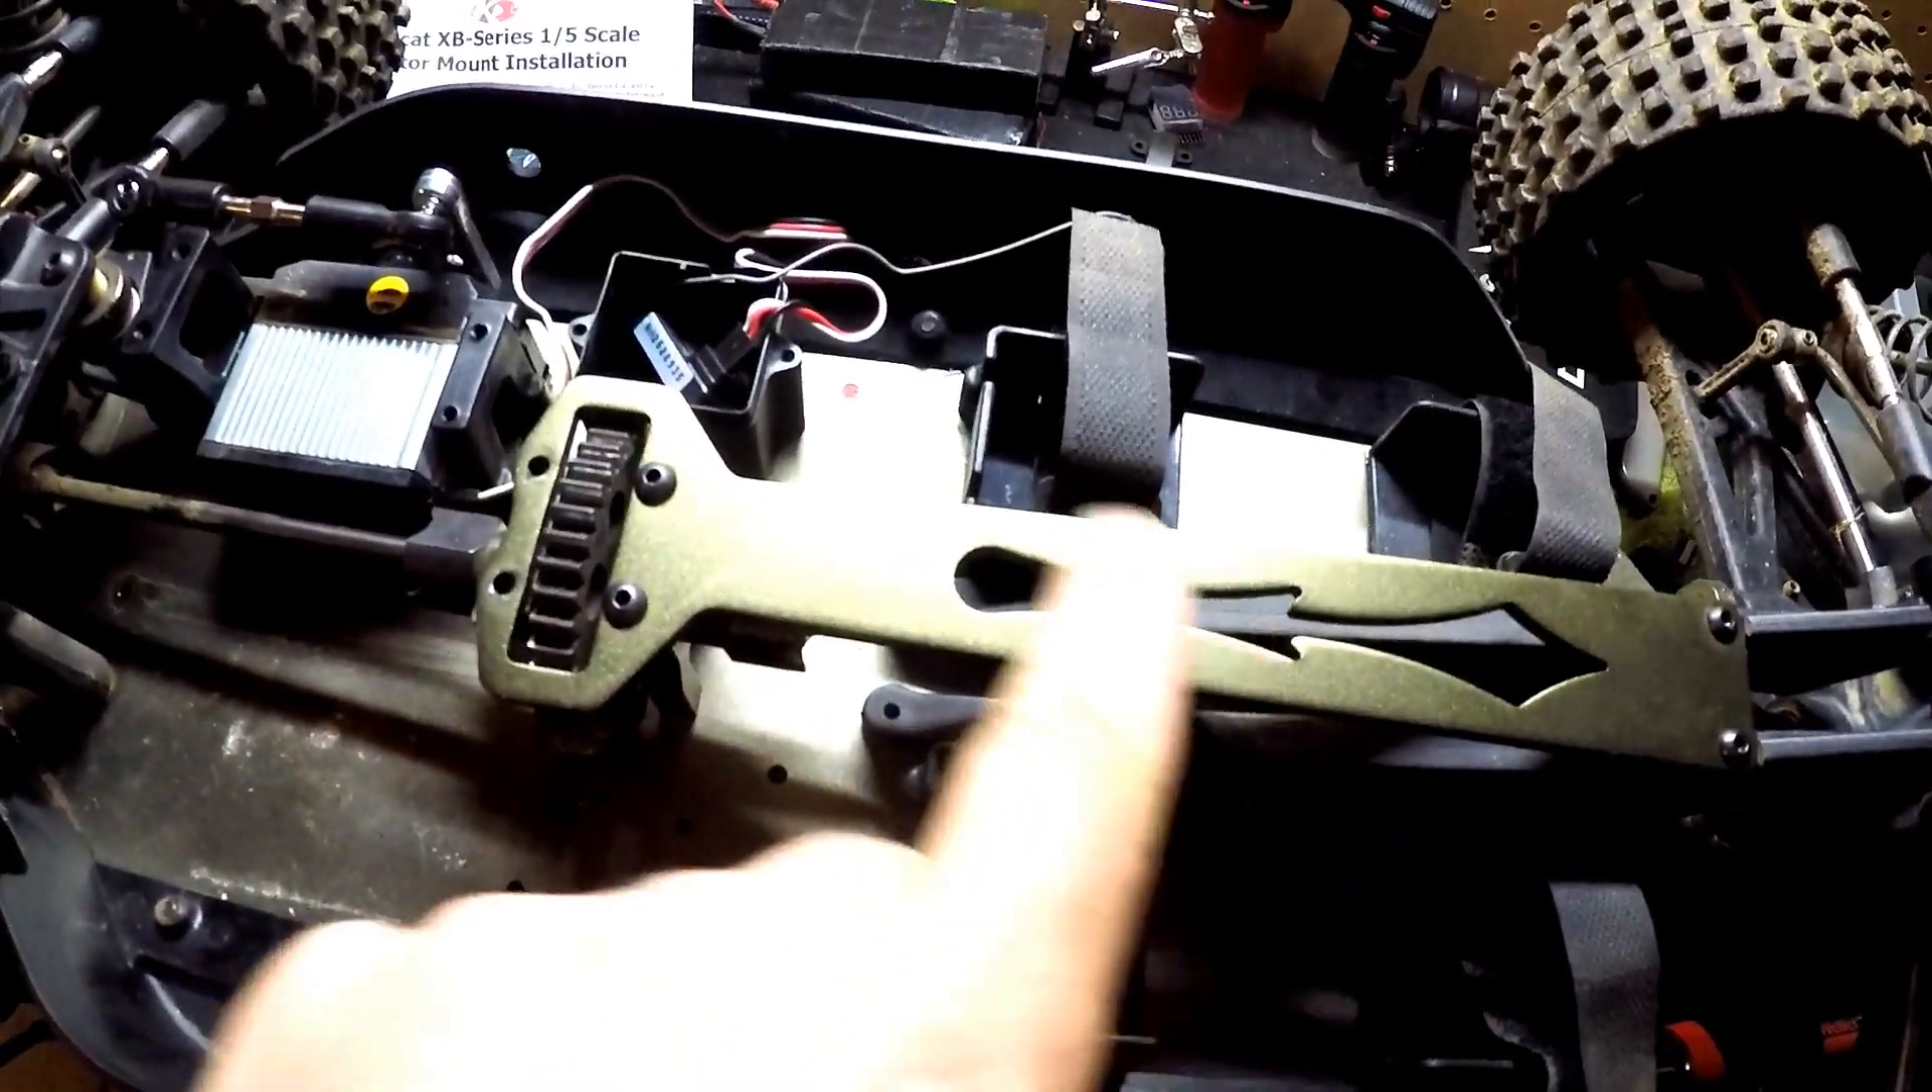All right everybody so I put this uh top chassis brace back in right here.